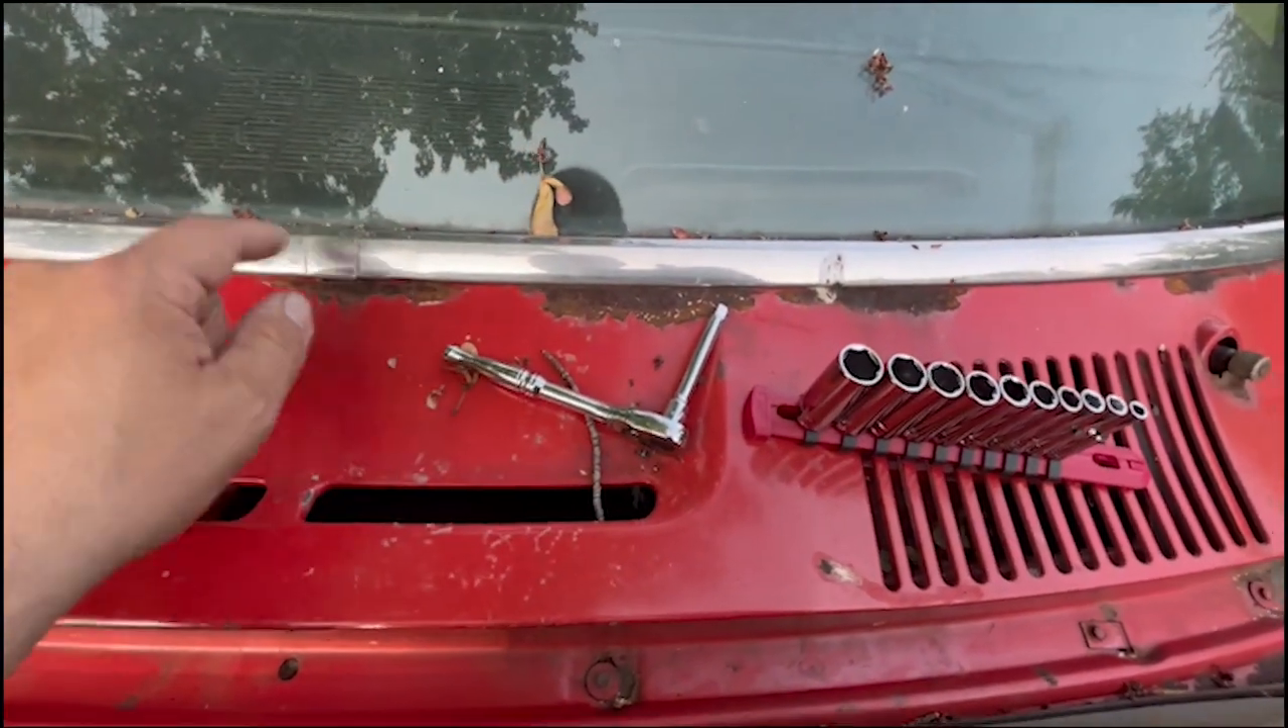I got to pull this trim off yet but I don't have the plastic tool to do it.